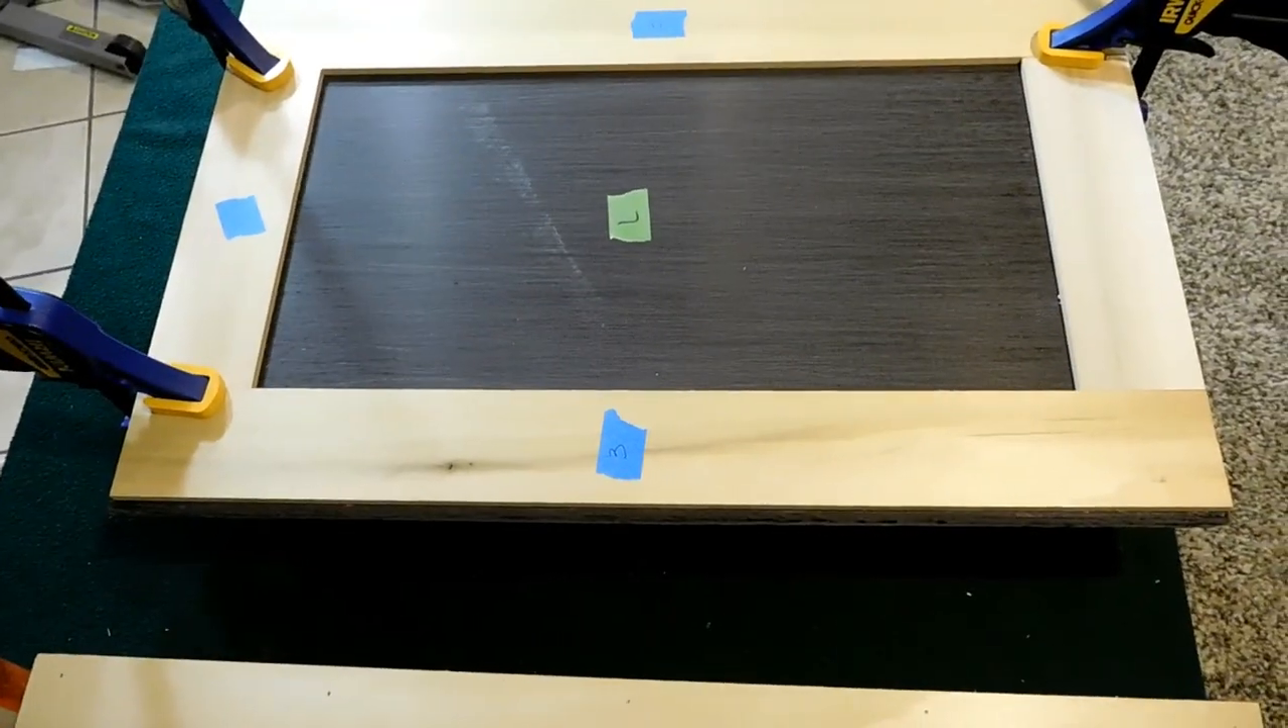Okay so now I have got all of my pieces glued on.